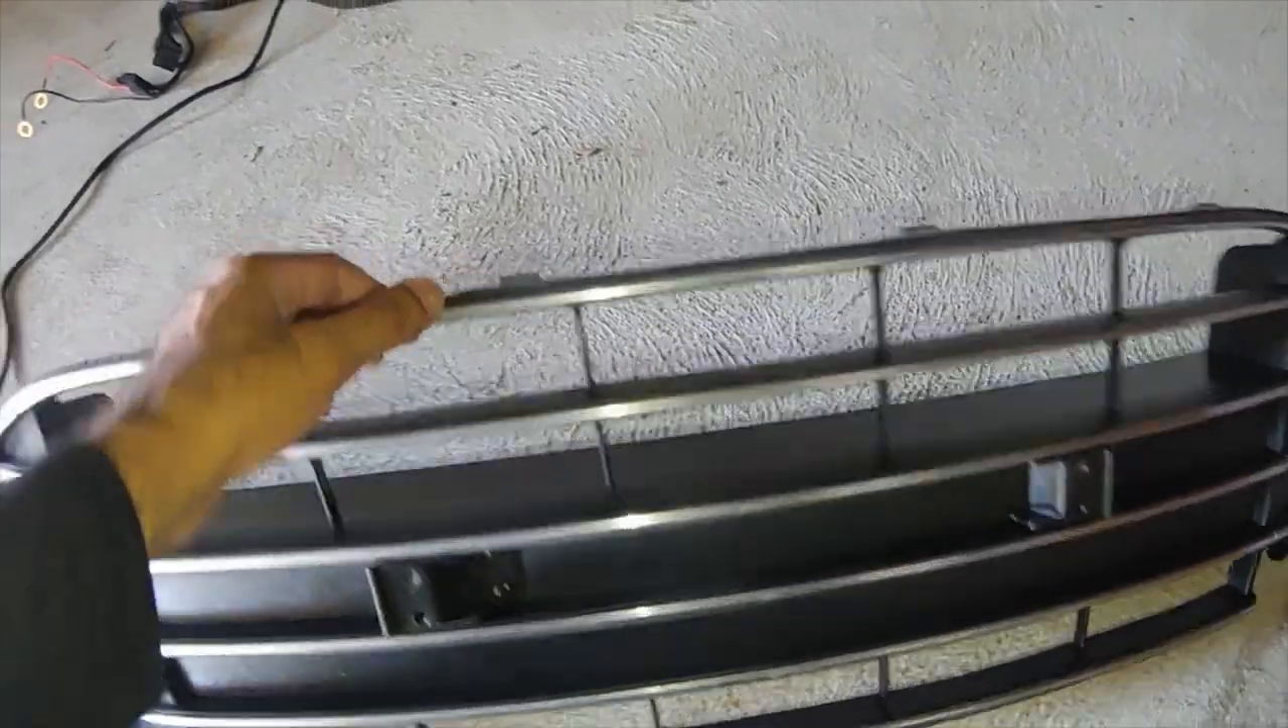So here's the grille. I was able to take it out.